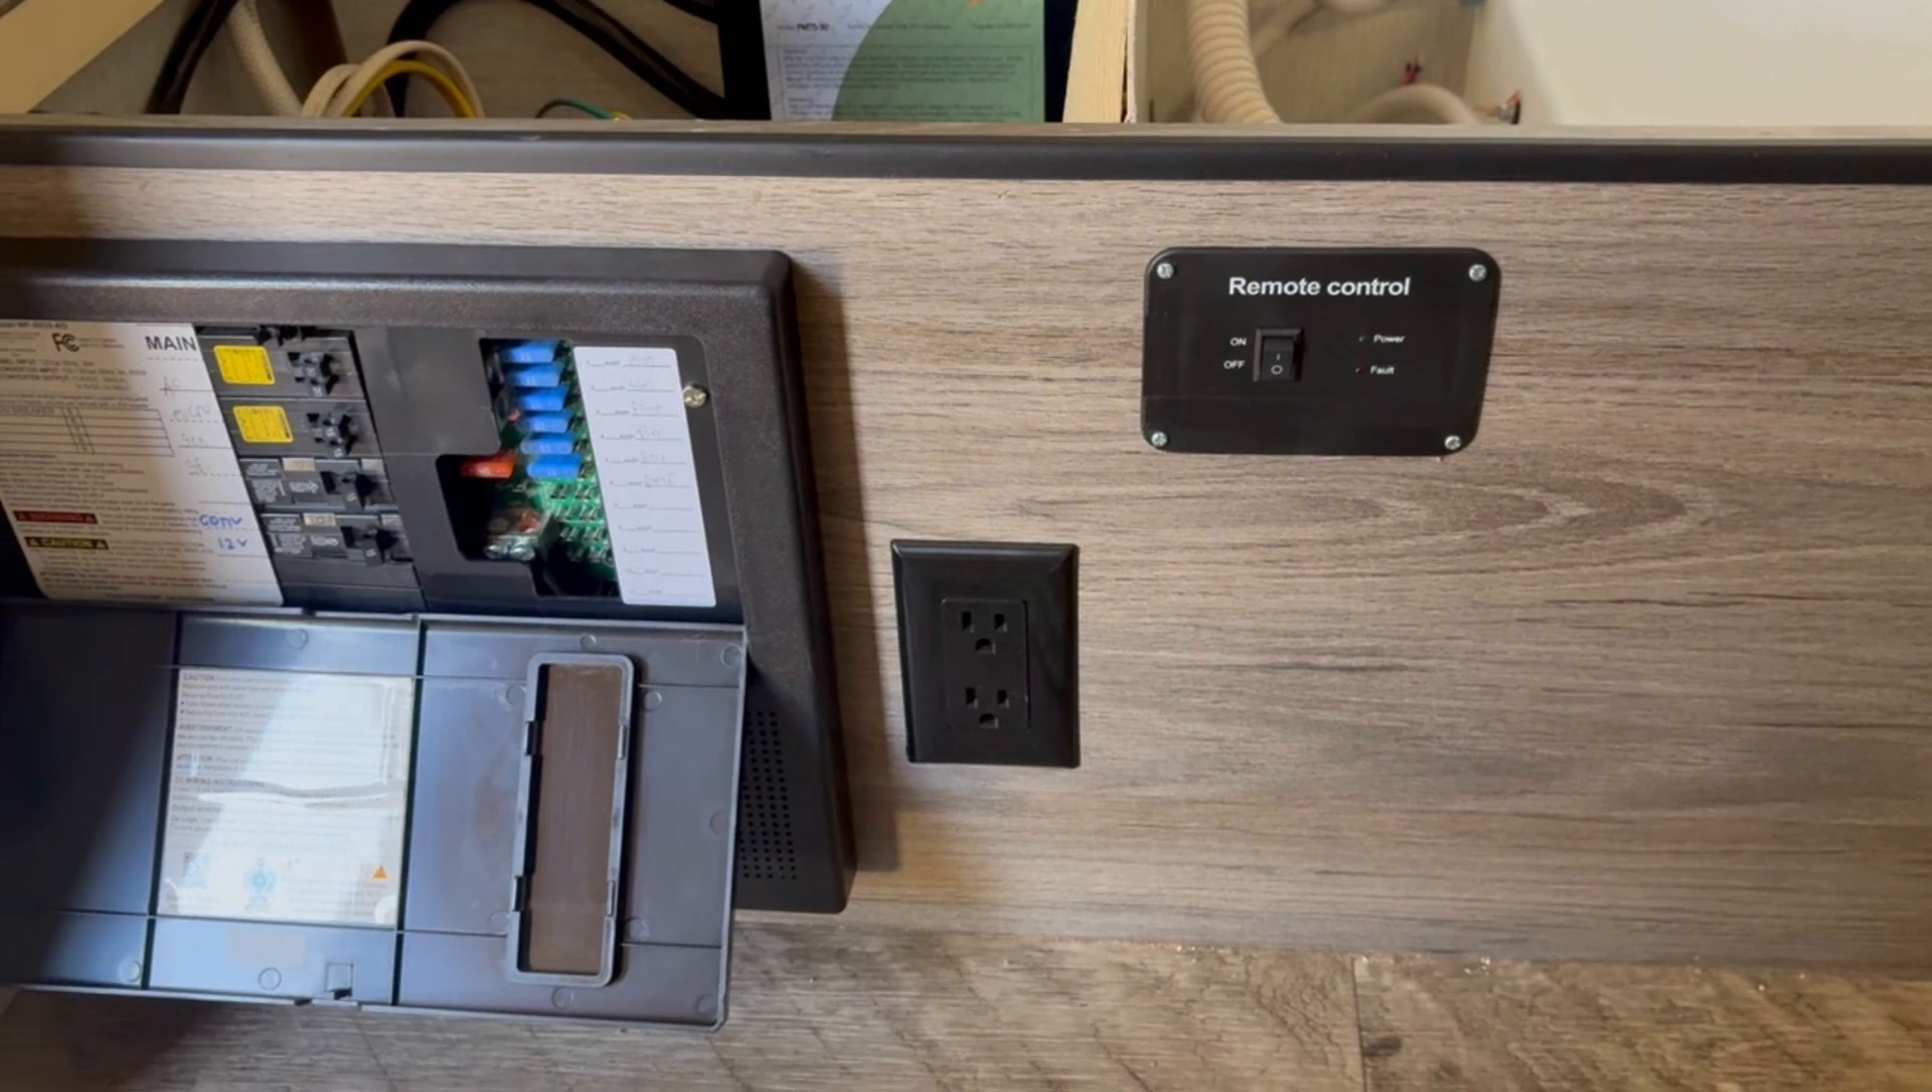I've got the remote control switch installed right next to the power distribution panel.